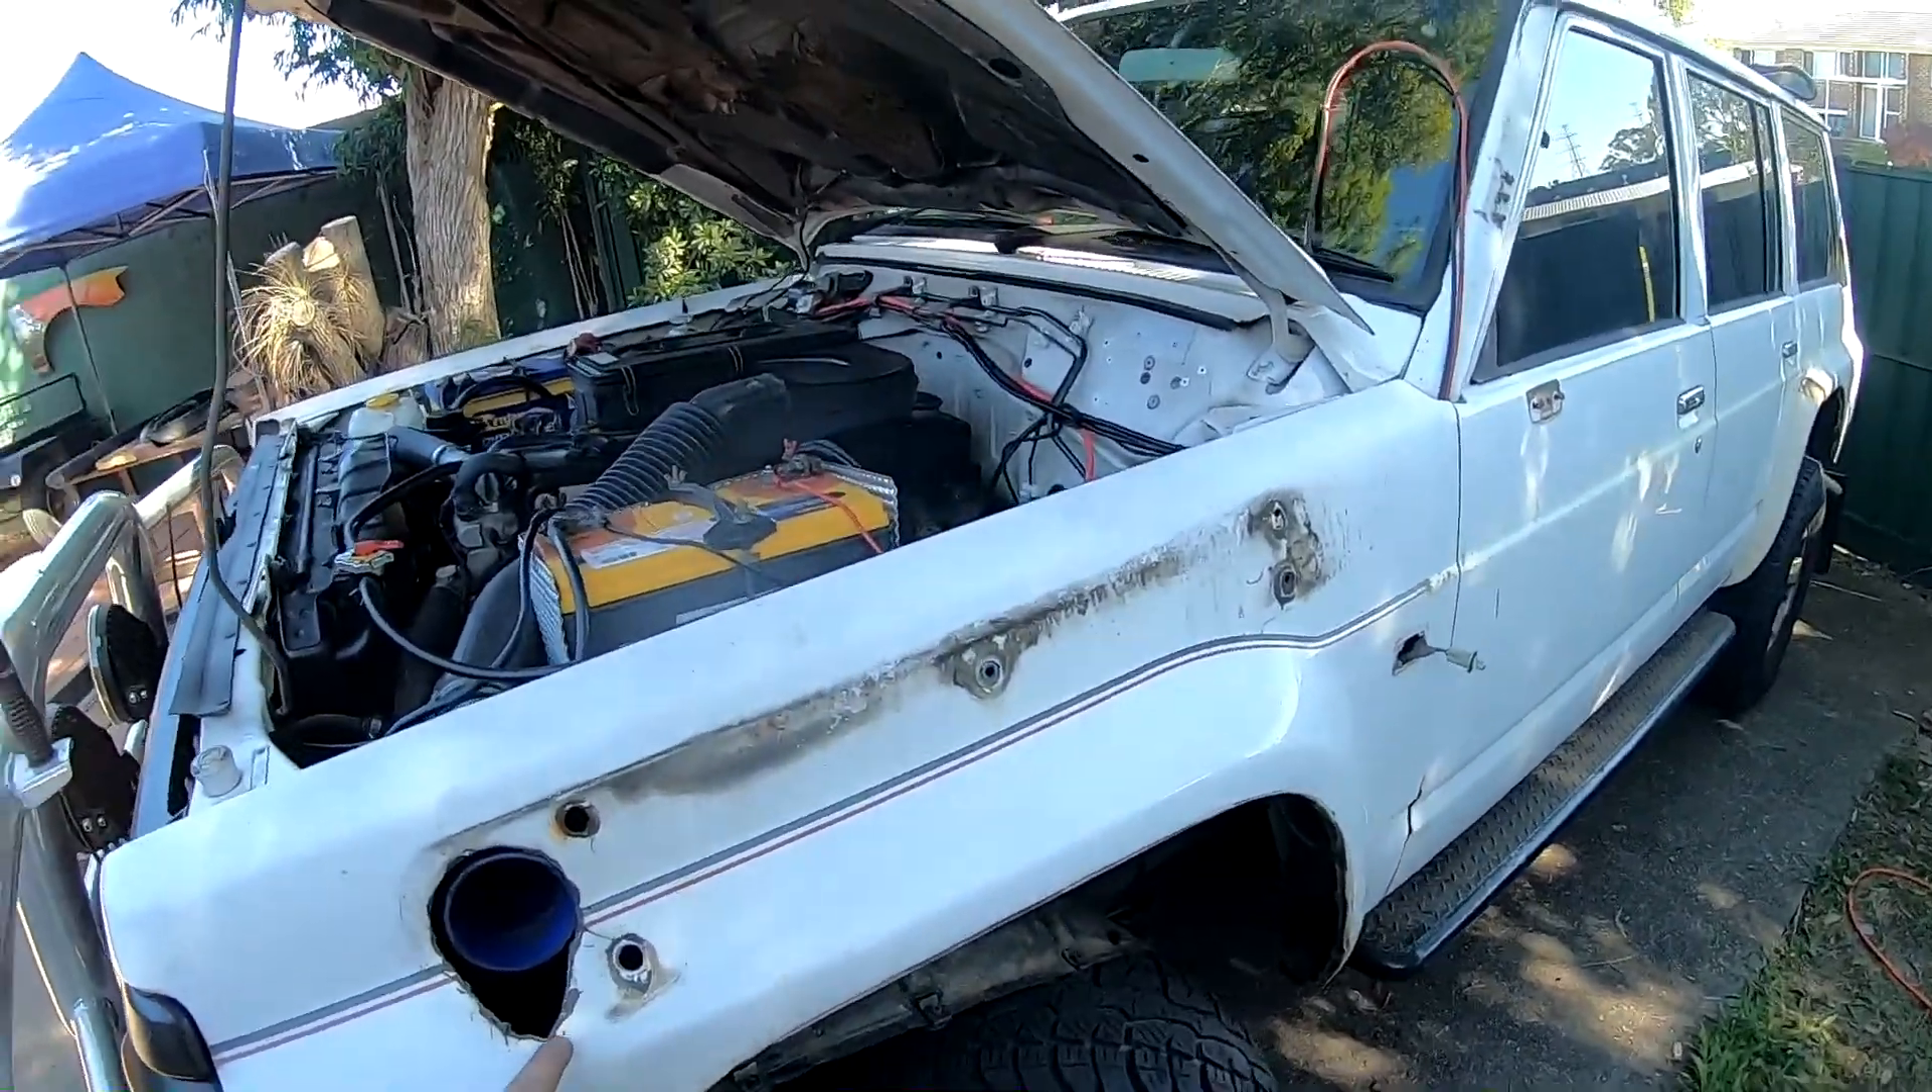So i've taken the snorkel off now.